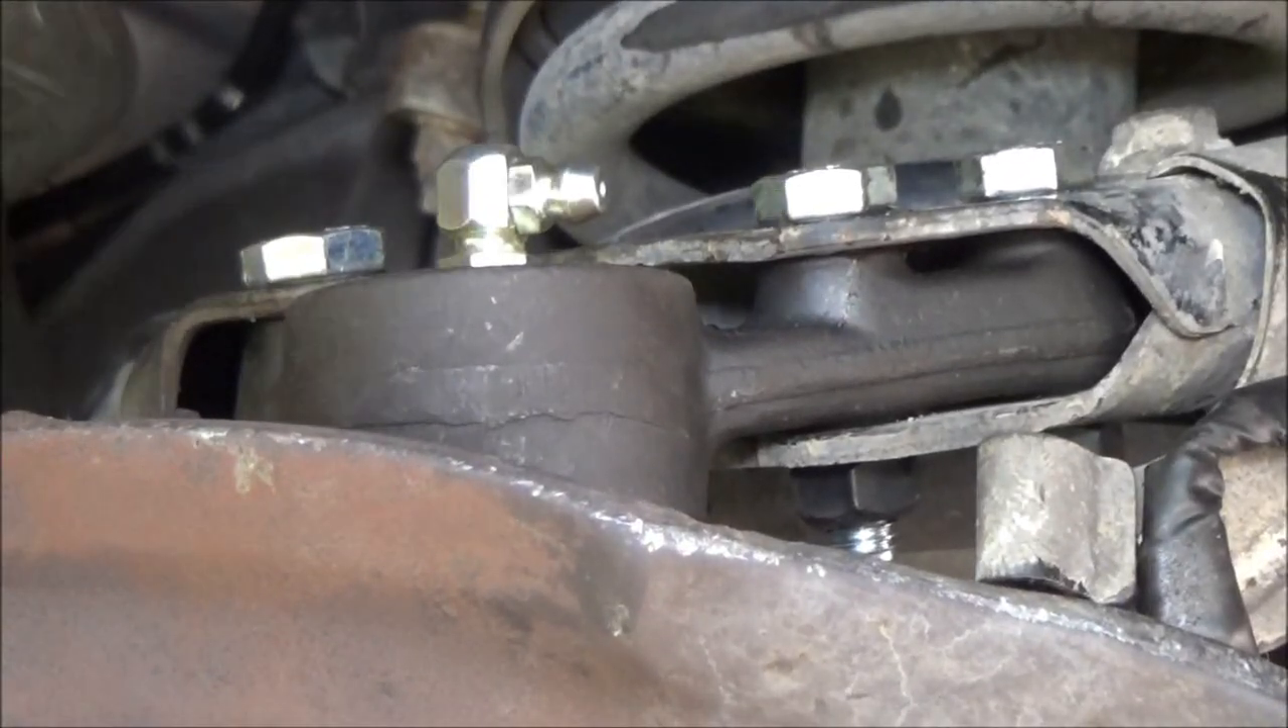As you can see I've got my grease fitting in there and I've got it pointed pointed that way.